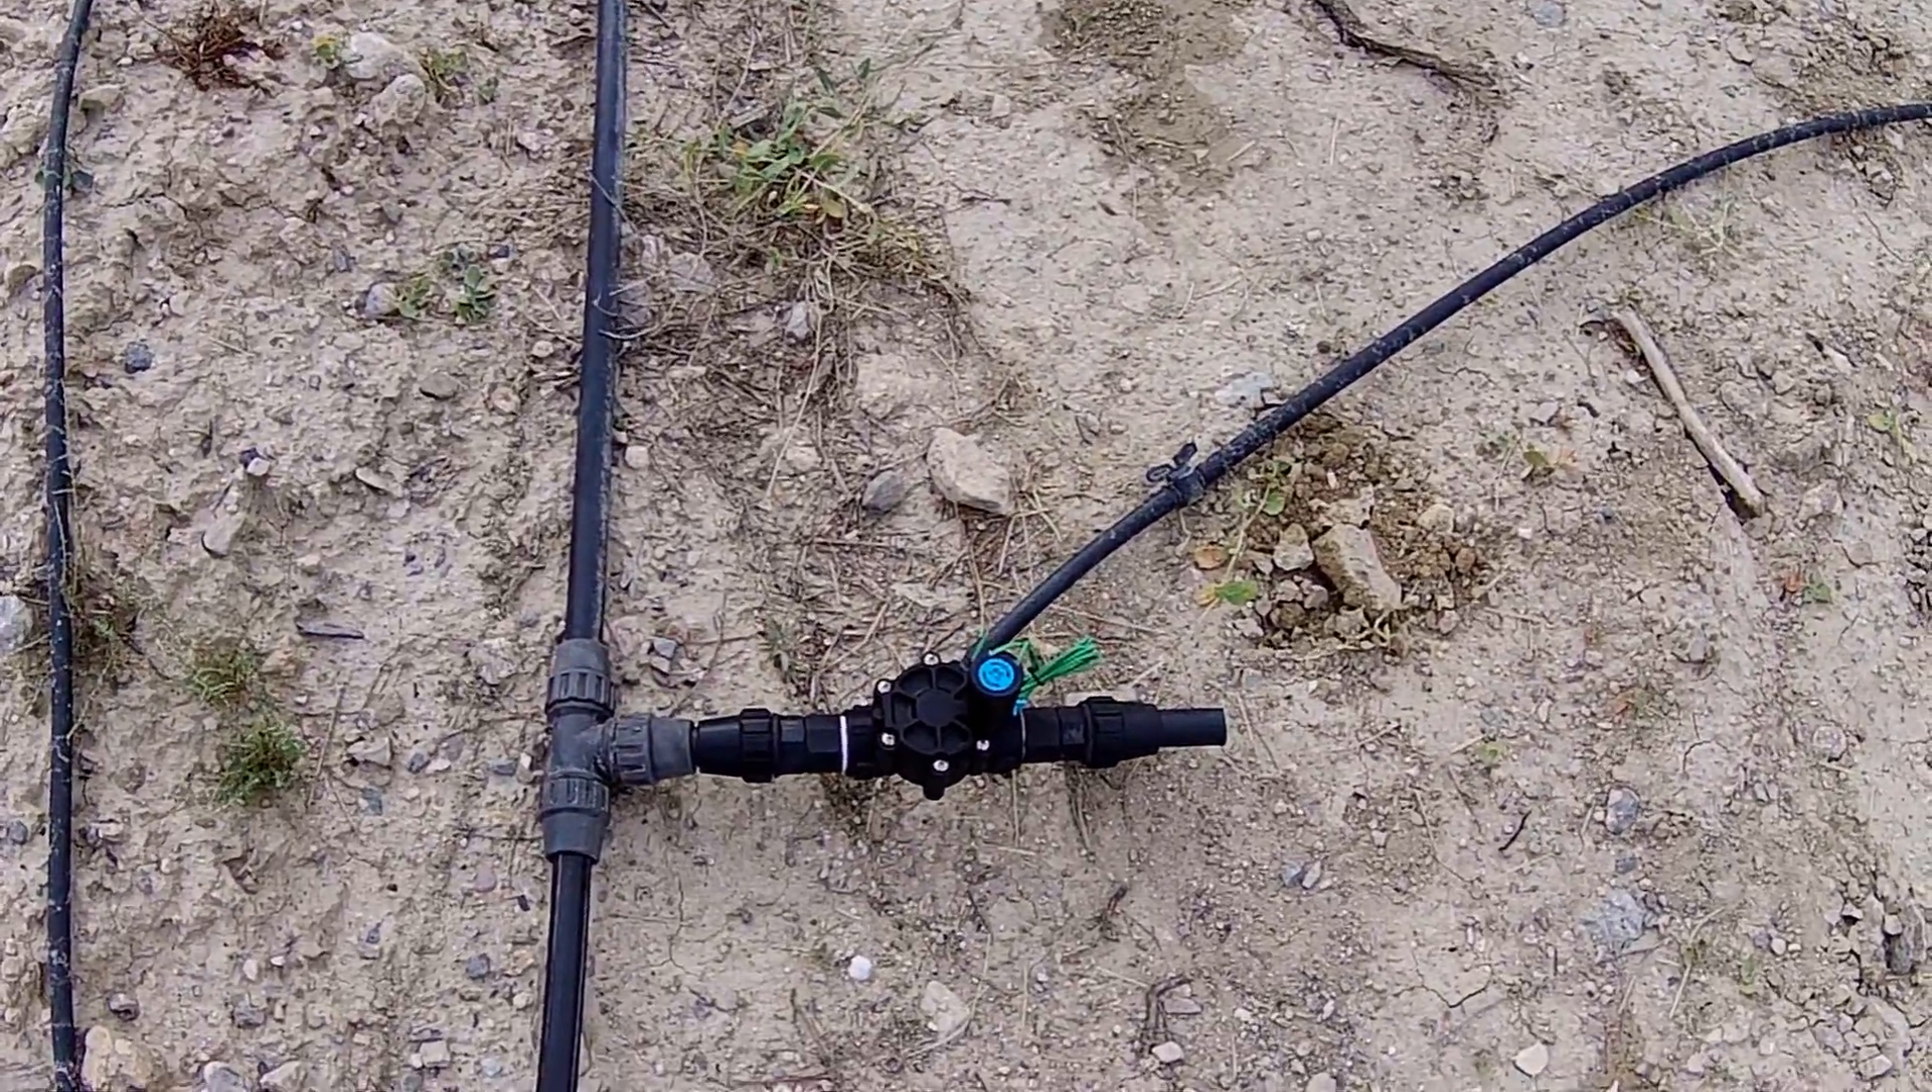We've got our first valve fitted our first electronic valve so we've just got the wires to connect up to that.